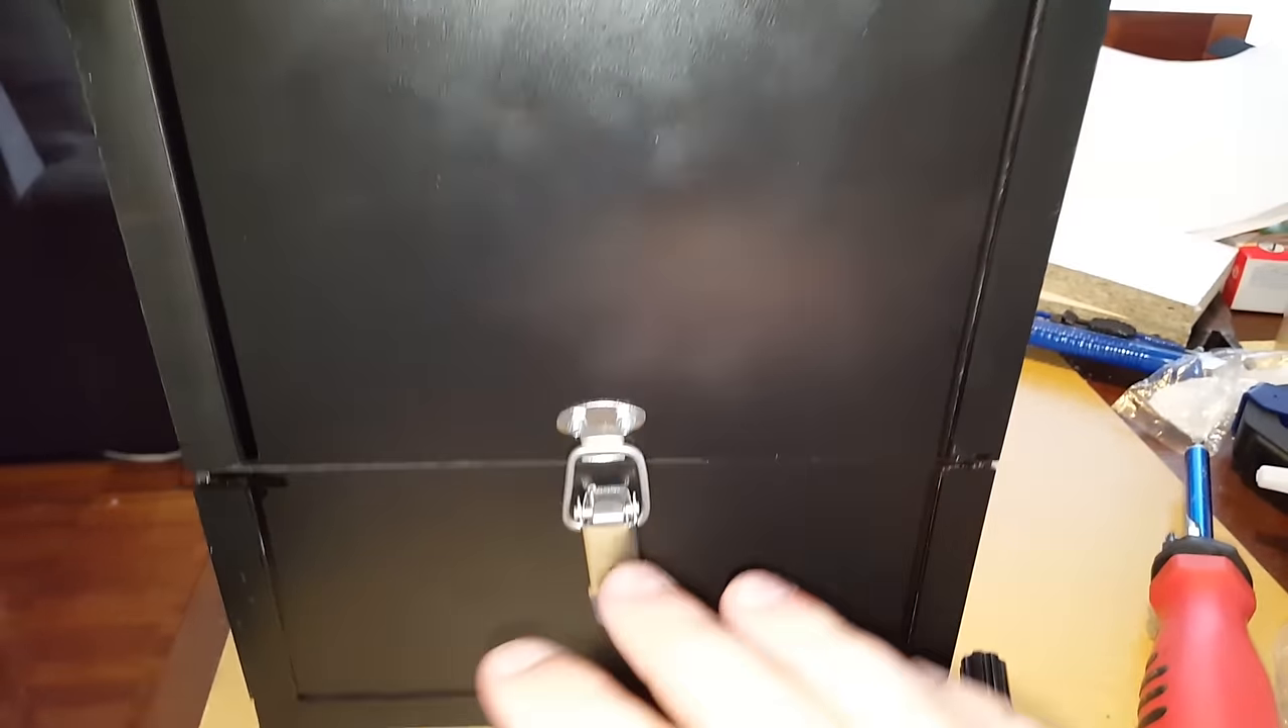I've mounted the the locks and I also removed the glue from the from the sides.